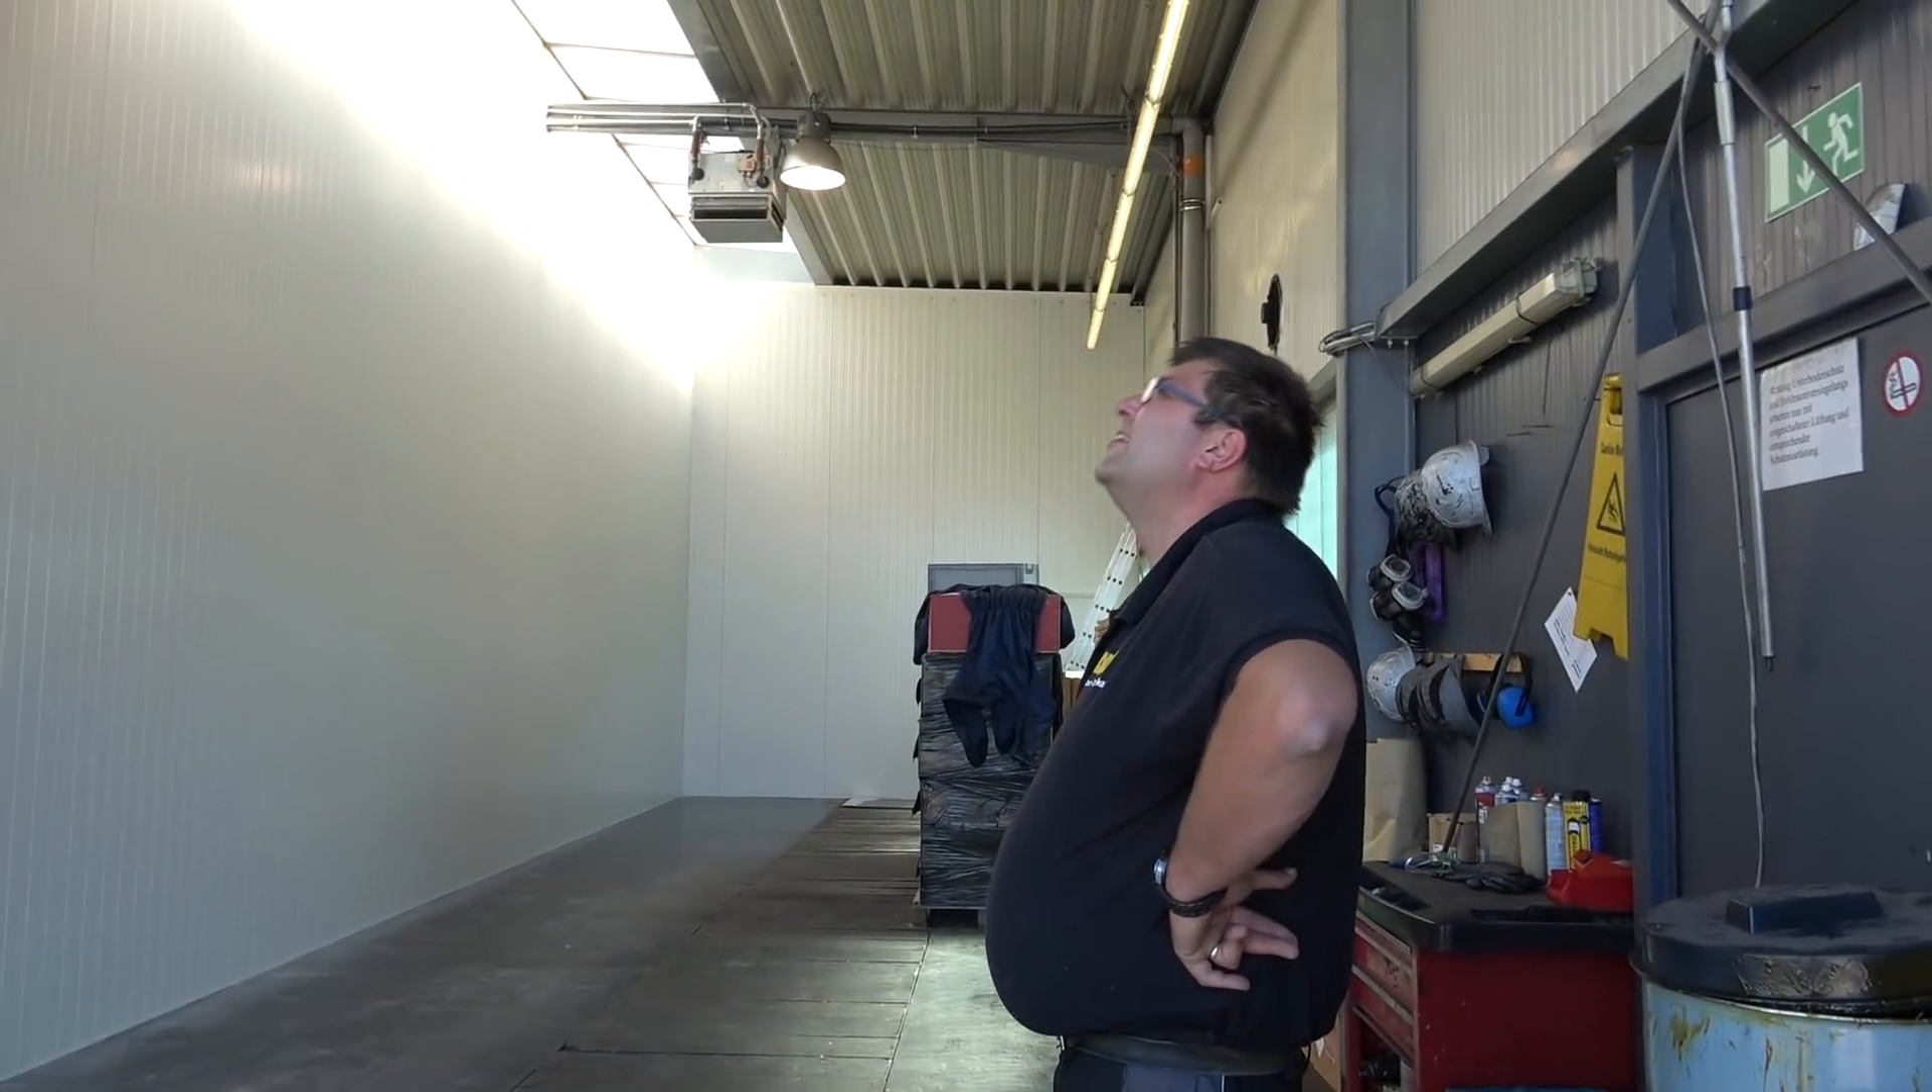Die Wand ist drin. Jetzt ist es endlich vernünftig abgeteilt.